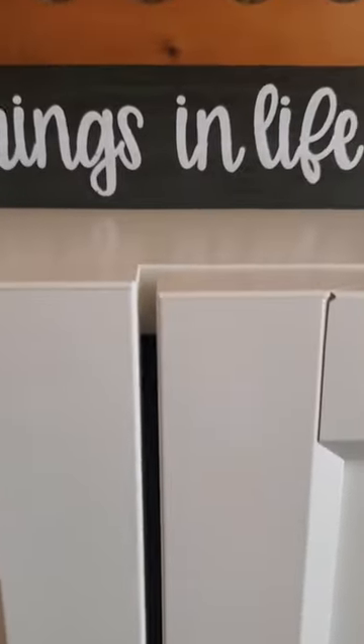You can see here that the doors are not level, we've got a great big gap.